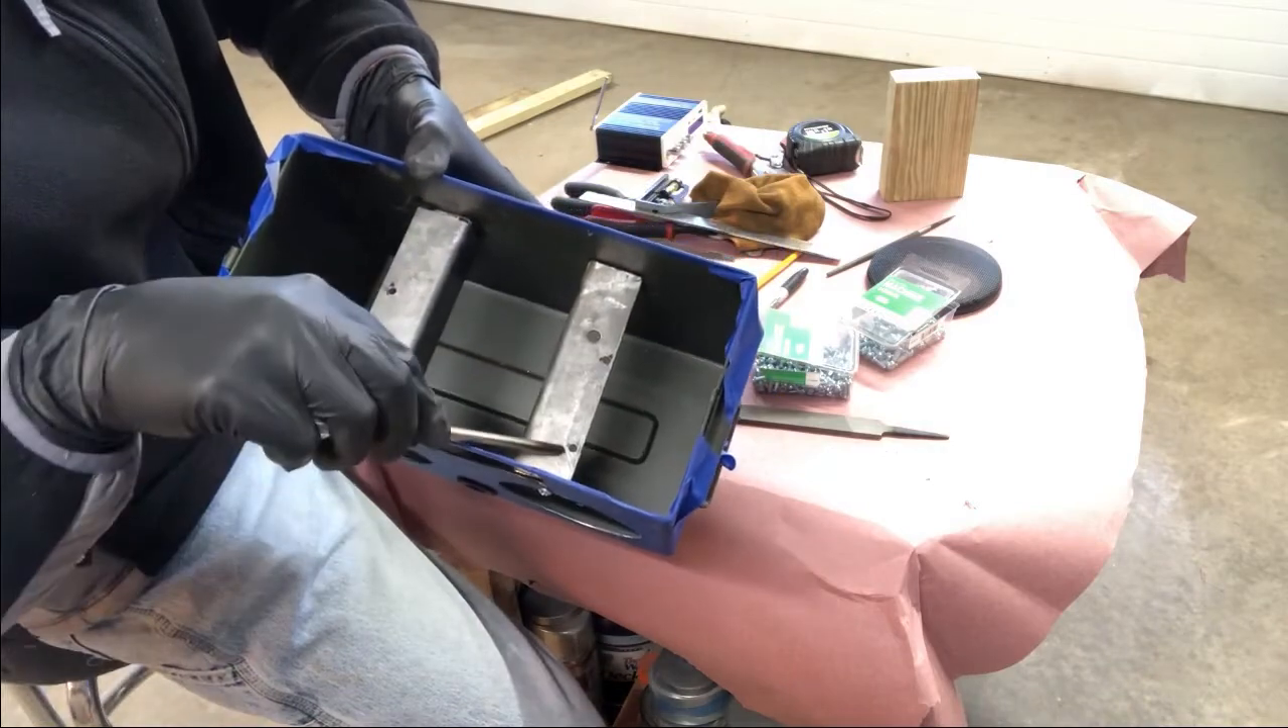So right there we have the brackets in place.